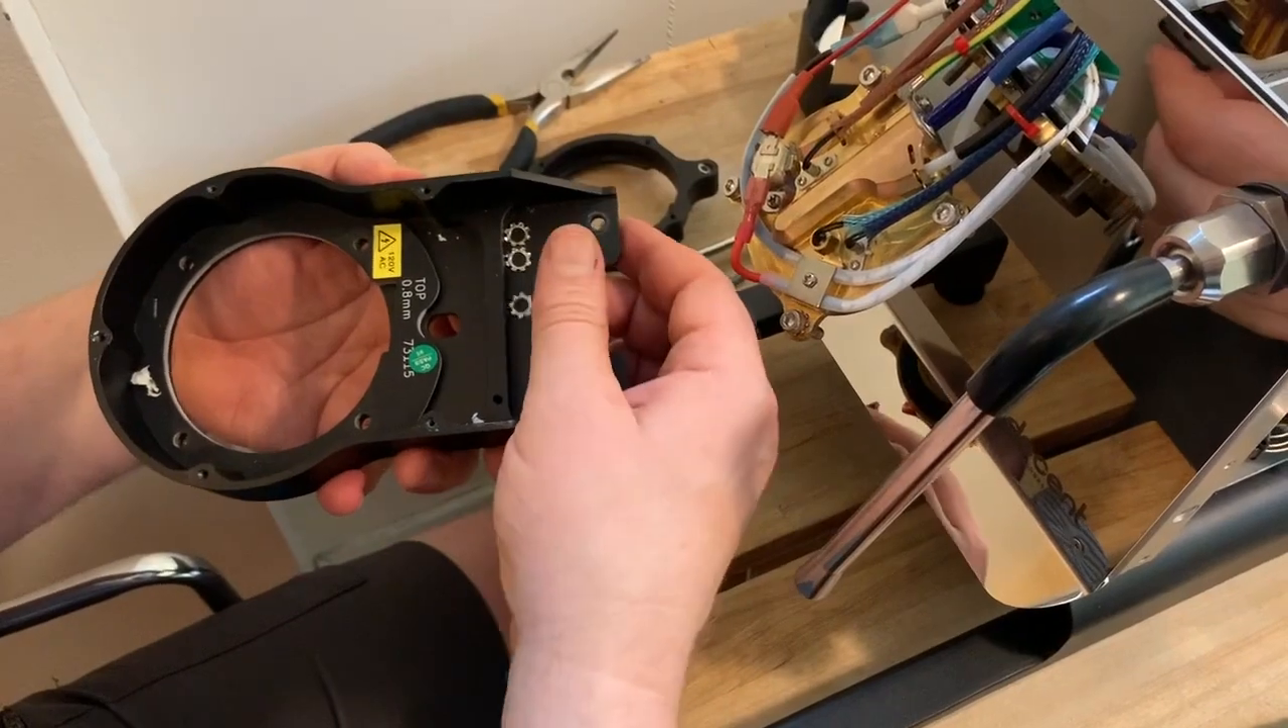As you can see i have three of the lock washers inside.